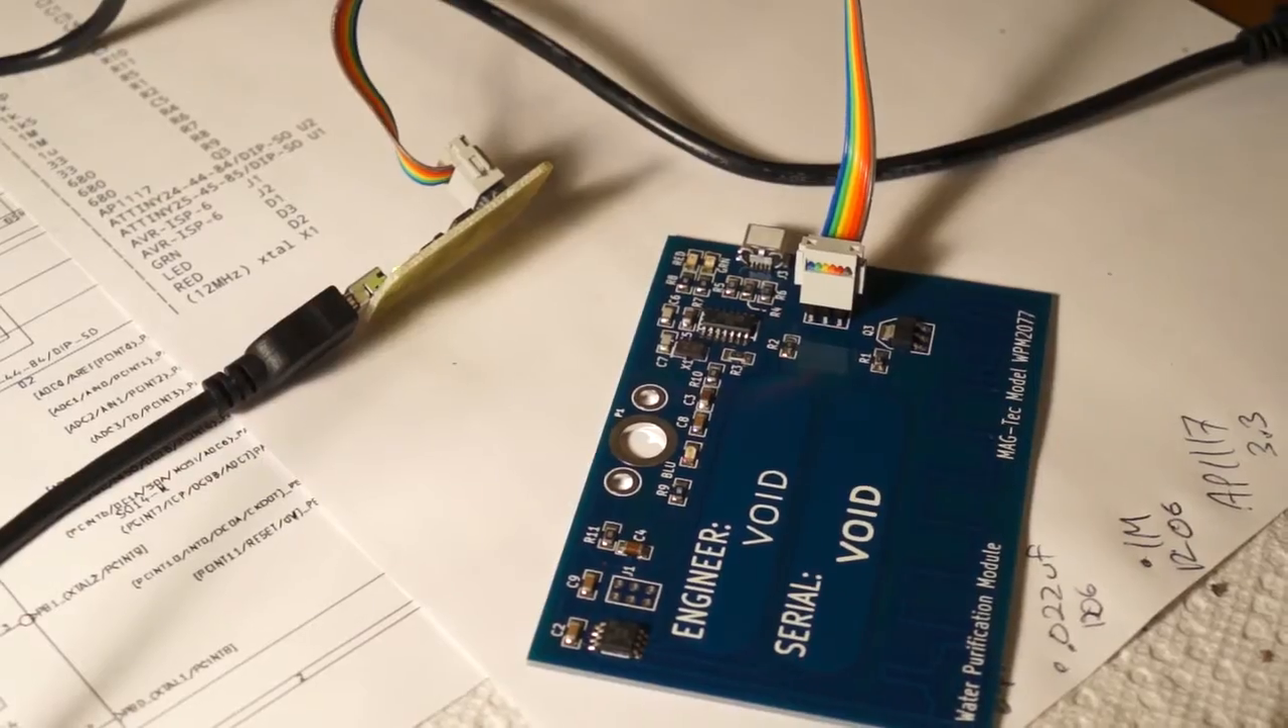Okay I have my regular tiny ISP programmer here plugged up to the board.